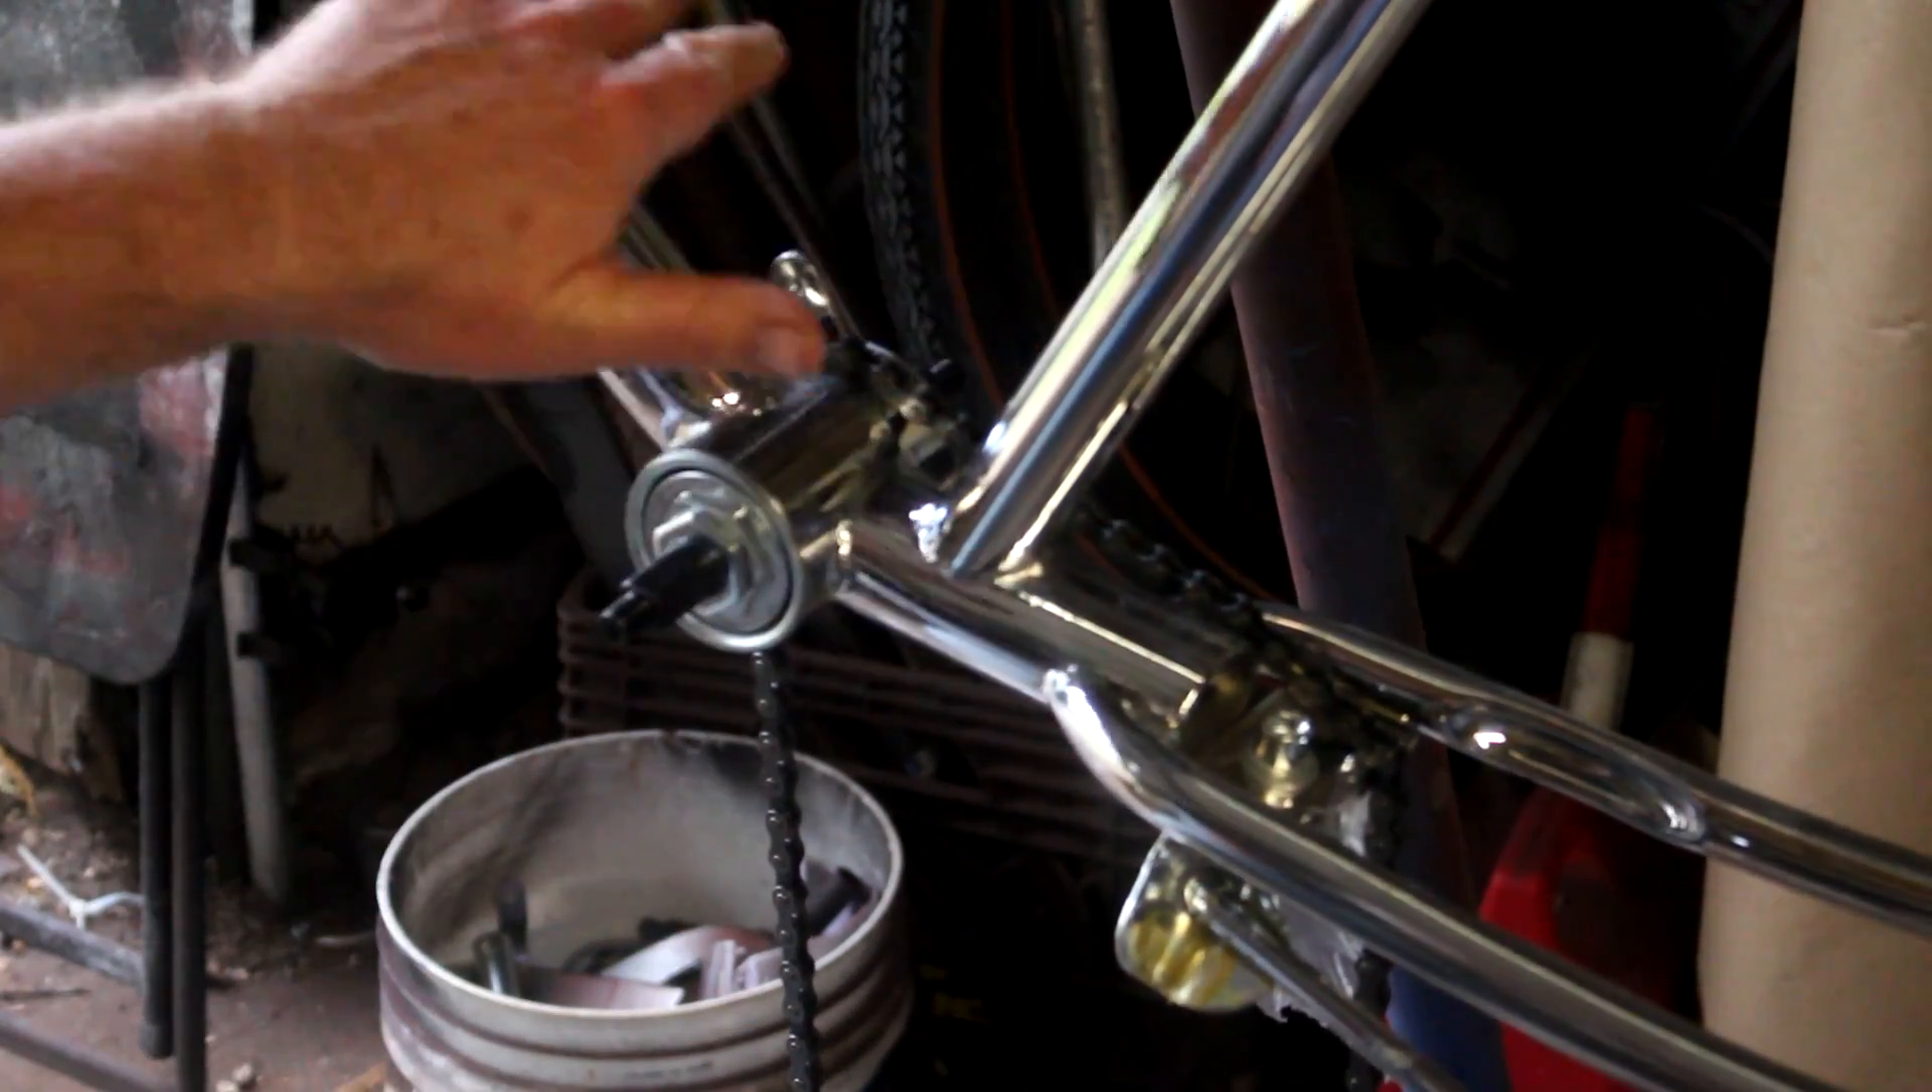And later we'll put the crank arms on here but i'll just i'll leave the uh the crank arms off while i'm messing with mounting the motor and the like.